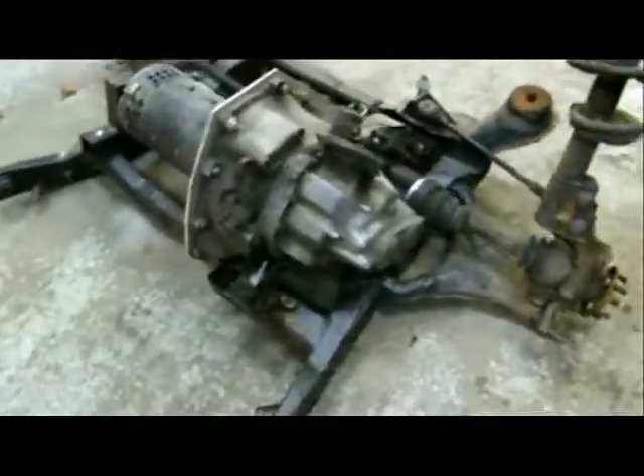So, right now, I'm just pulled the cradle out of the electric car.